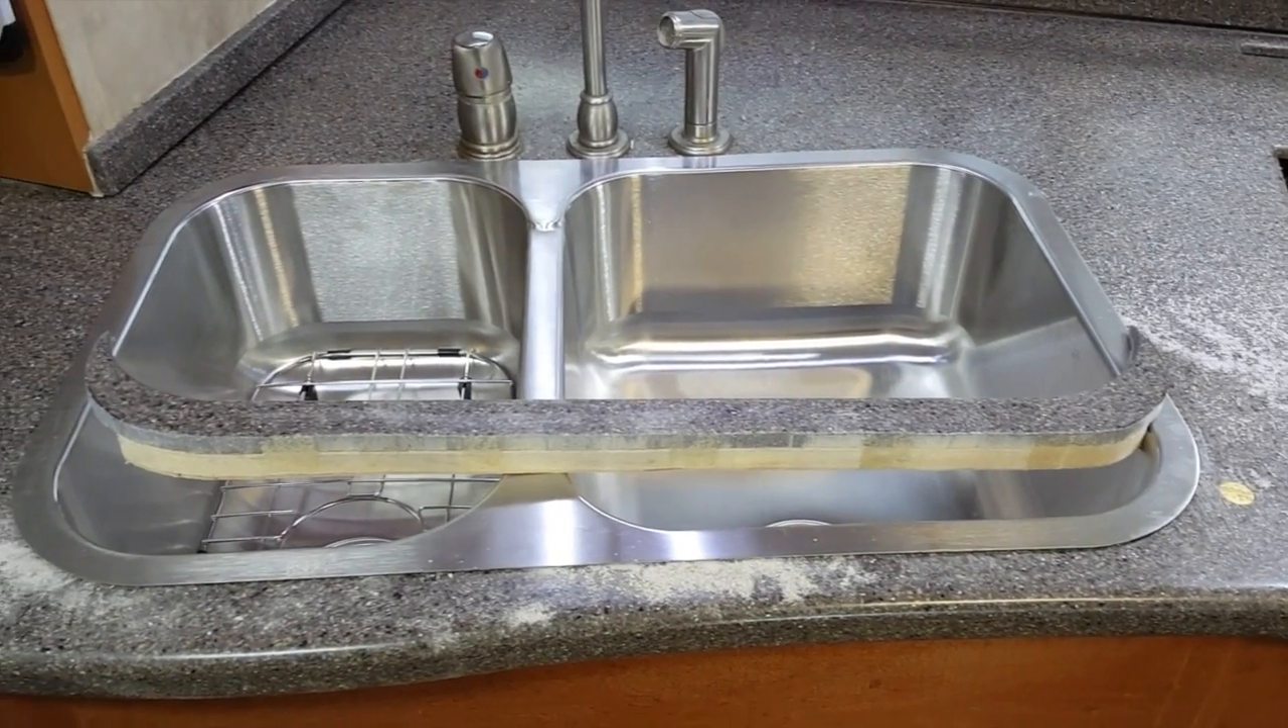The piece is cut out, and the sink fits in perfectly.